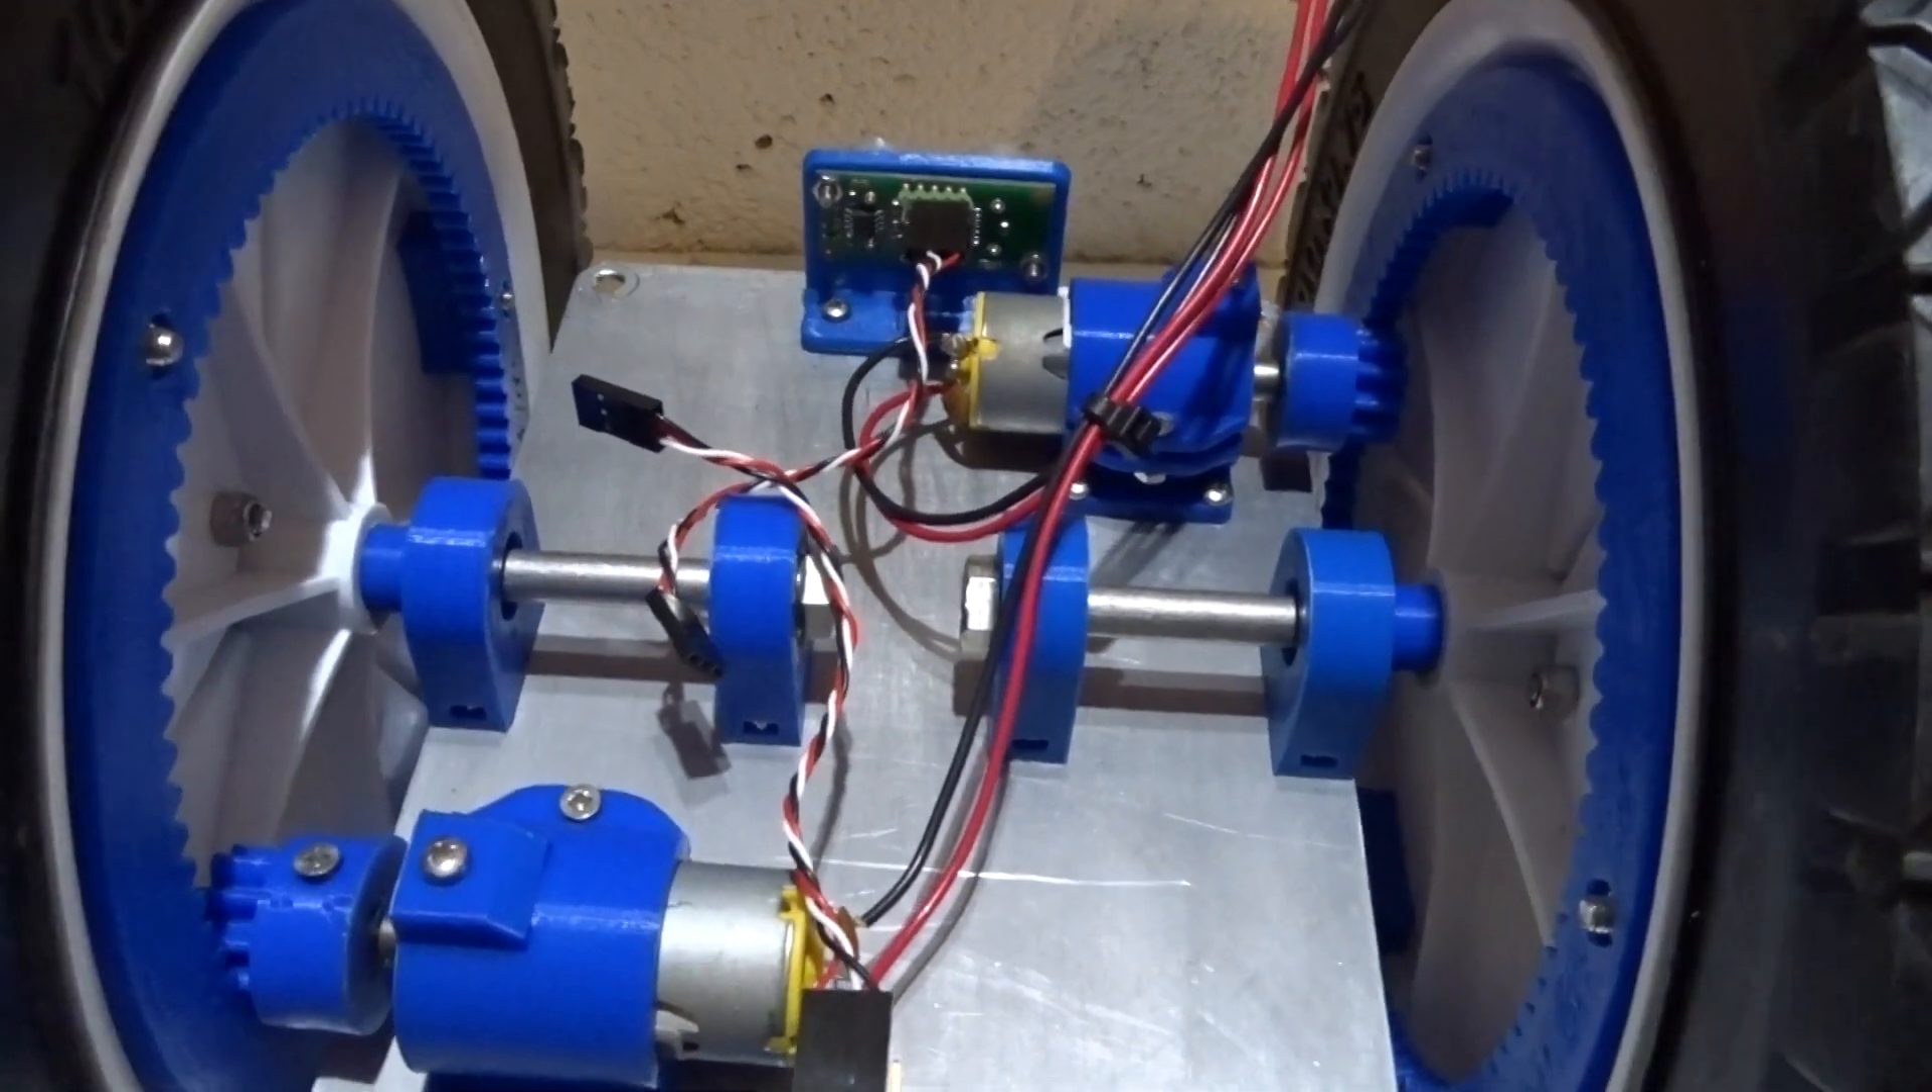You can see both wheels mounted to the aluminium chassis plate.